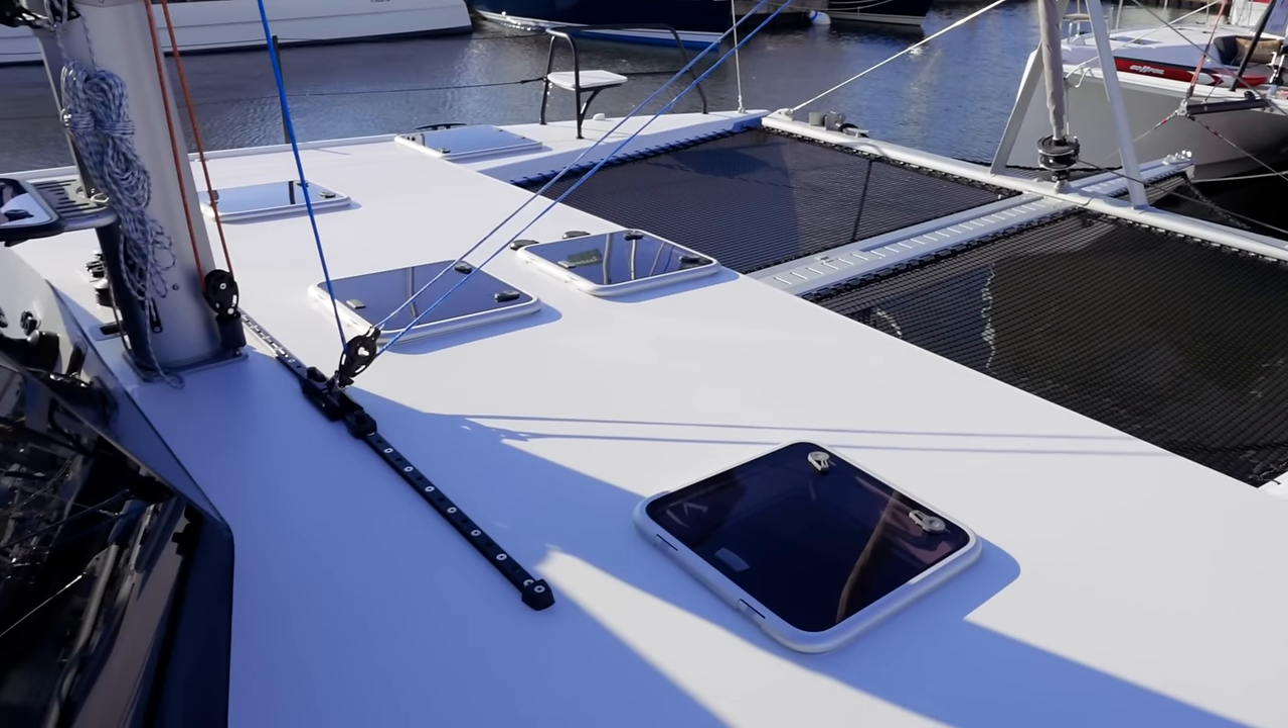They're not flush mounted if we're talking about like minor niggles there's a tripping hazard there.